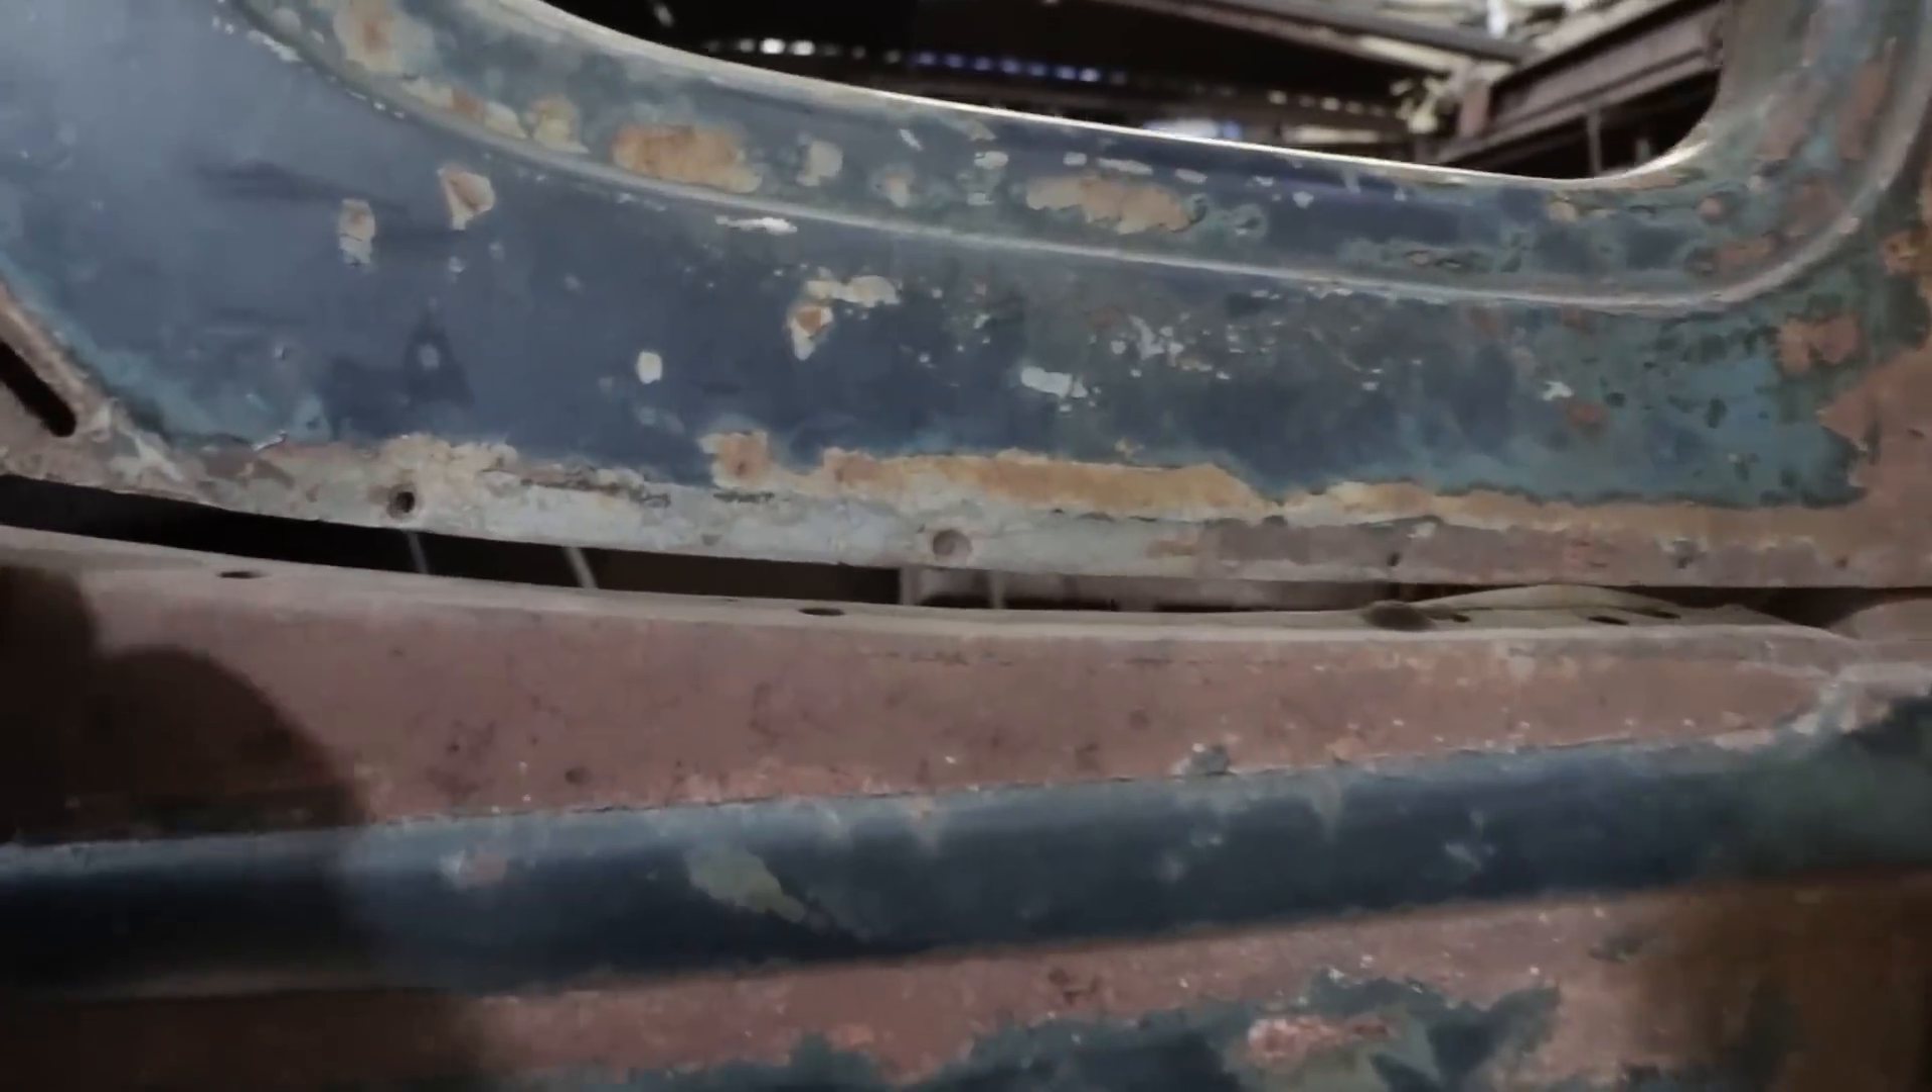But you can see because there's no more wood. We end up with this huge gap.